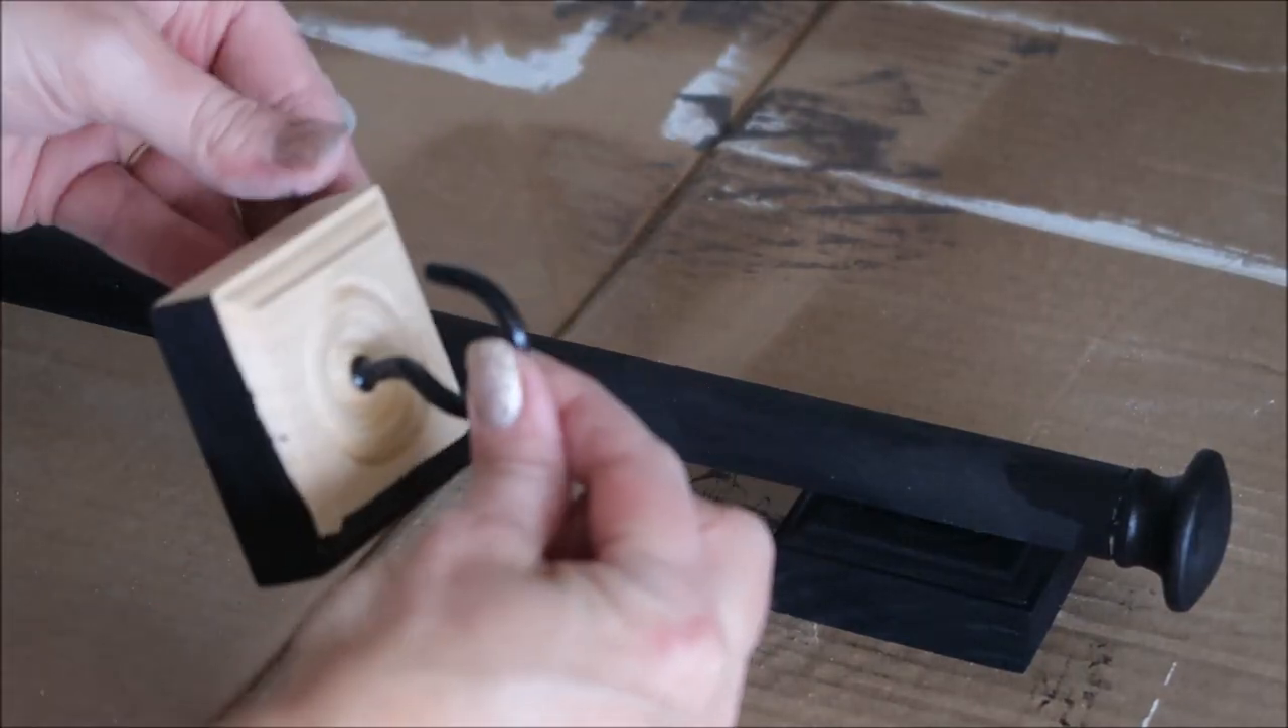So here I've already put one of the hooks into the block and it just screws in really easily.